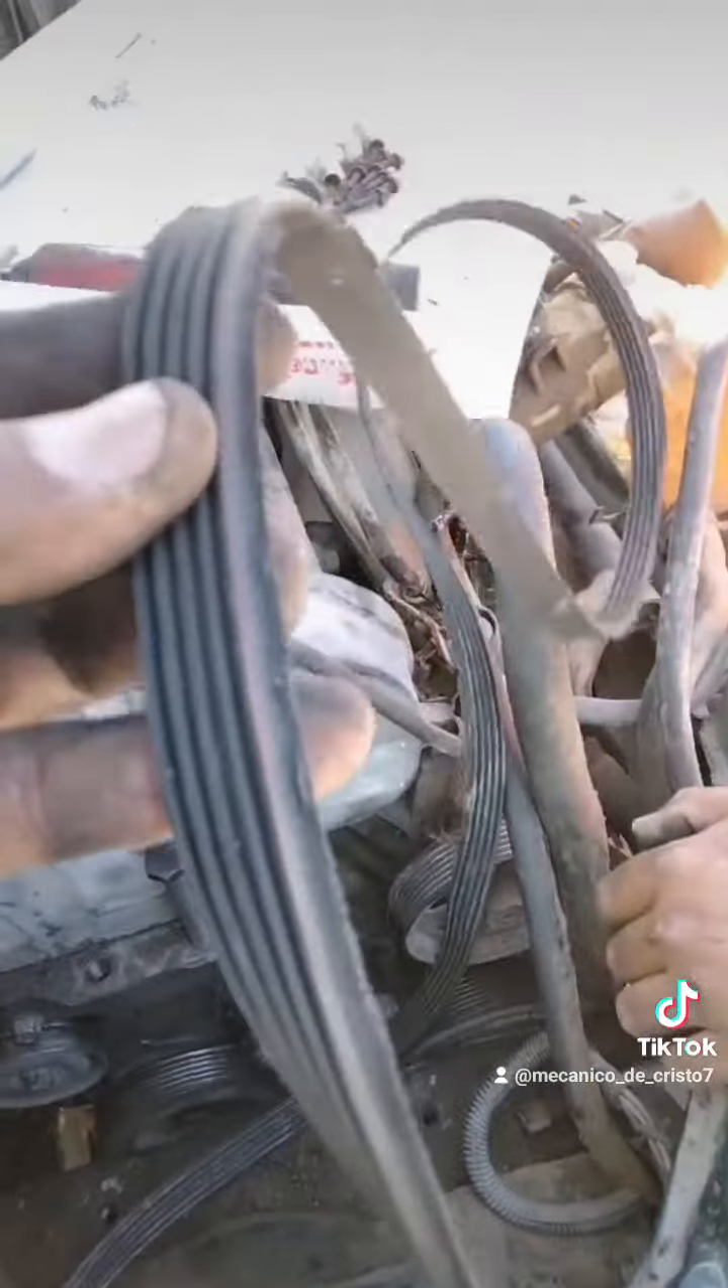Nada más está pendiente poner la banda de accesorios.